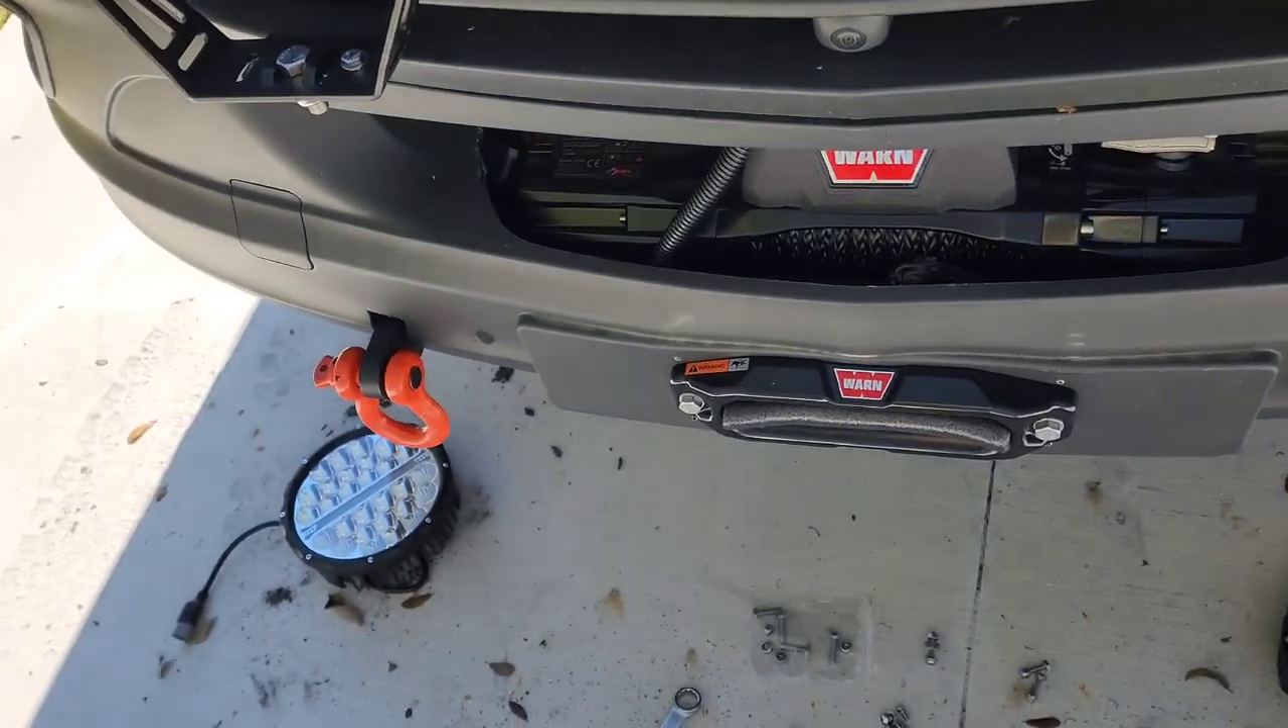The winch is all in.